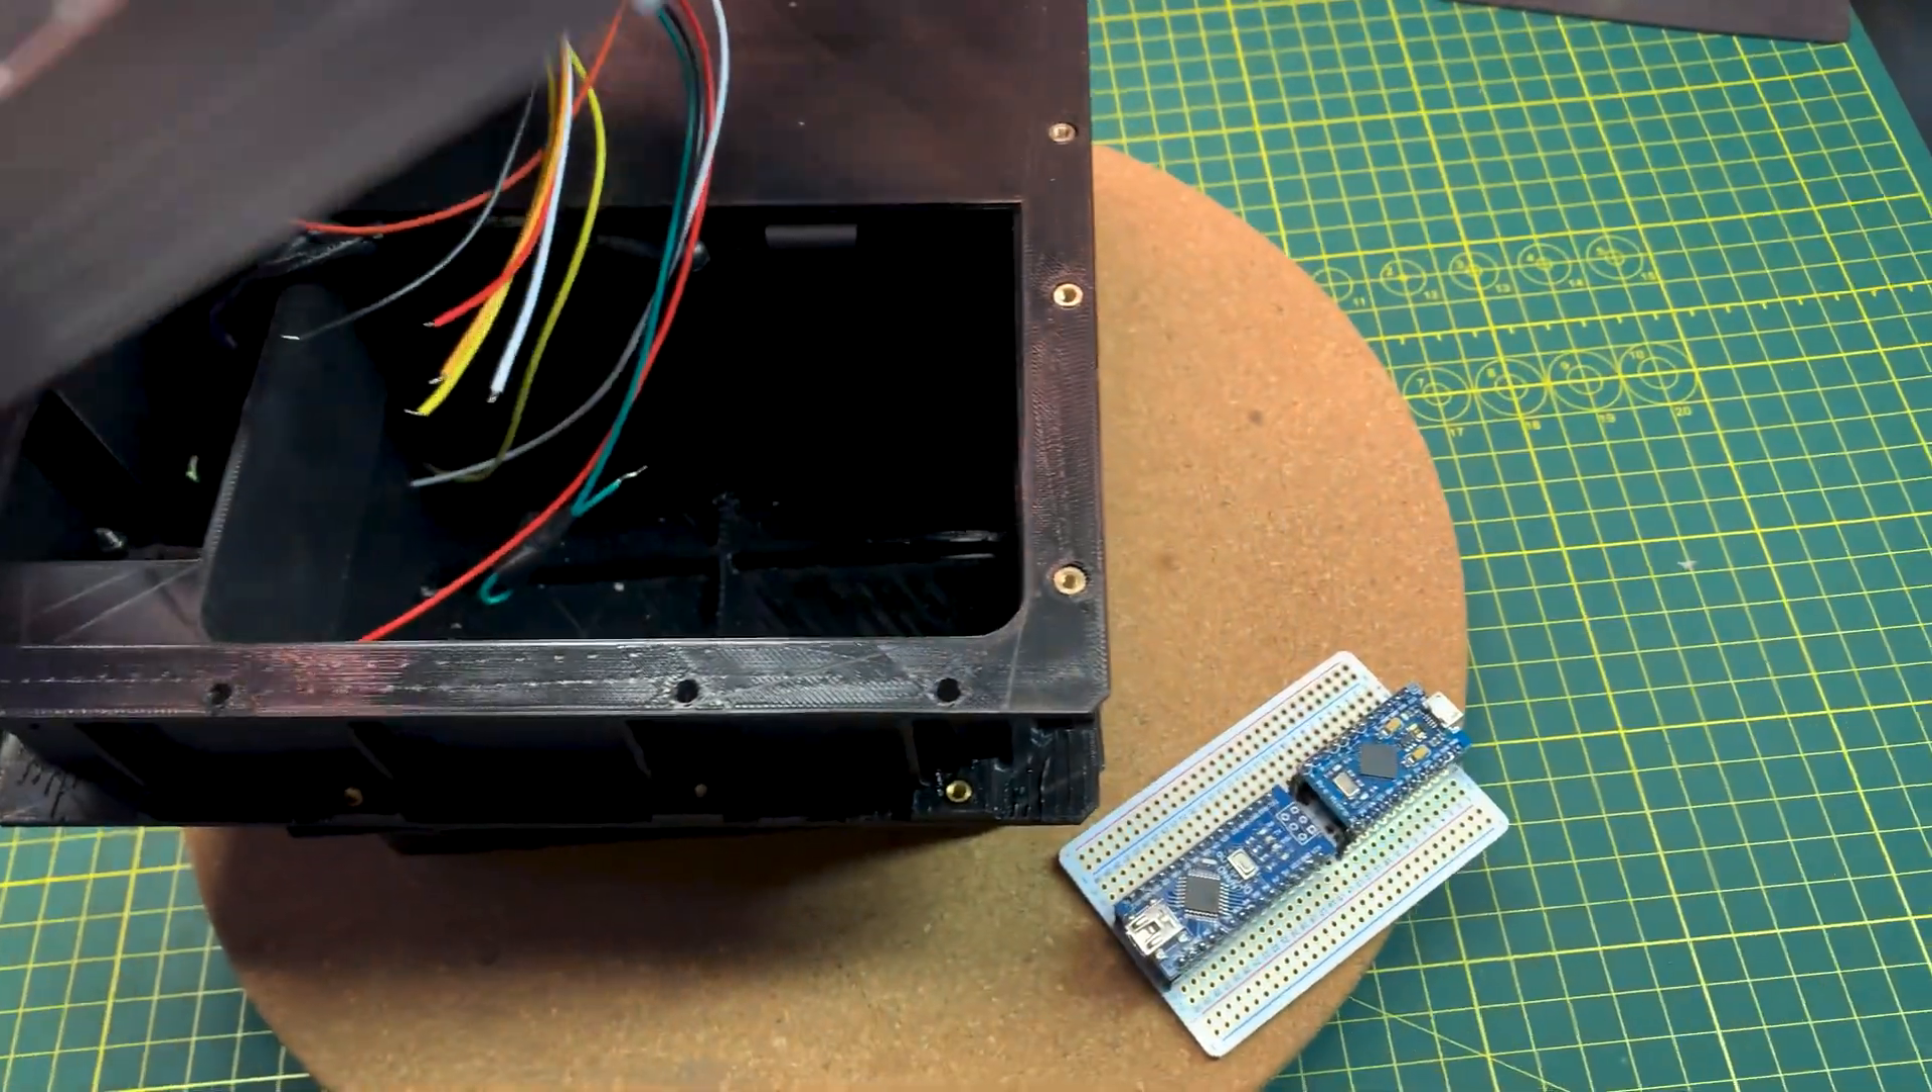All my wiring is run i just have to terminate it and then start working on the keyboard which is going to be an adventure.